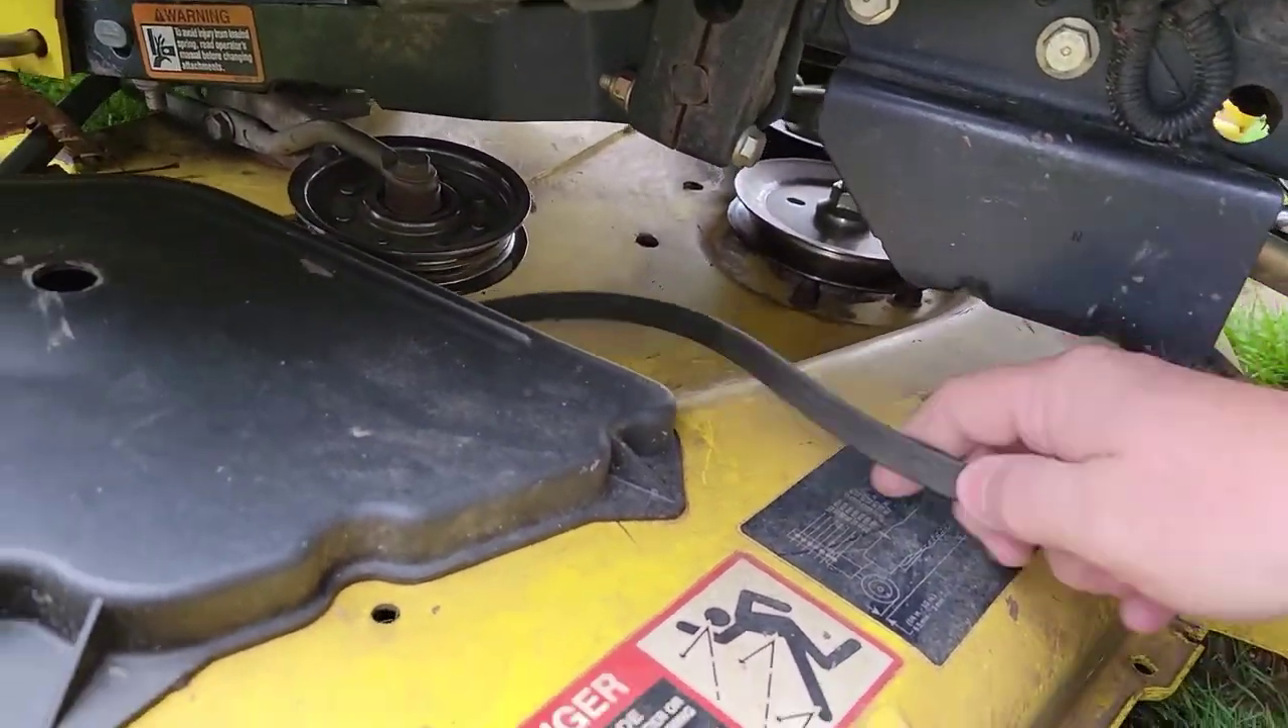And if I look down here, I can see the belt has come off the deck. It mainly comes off of that pulley right there.